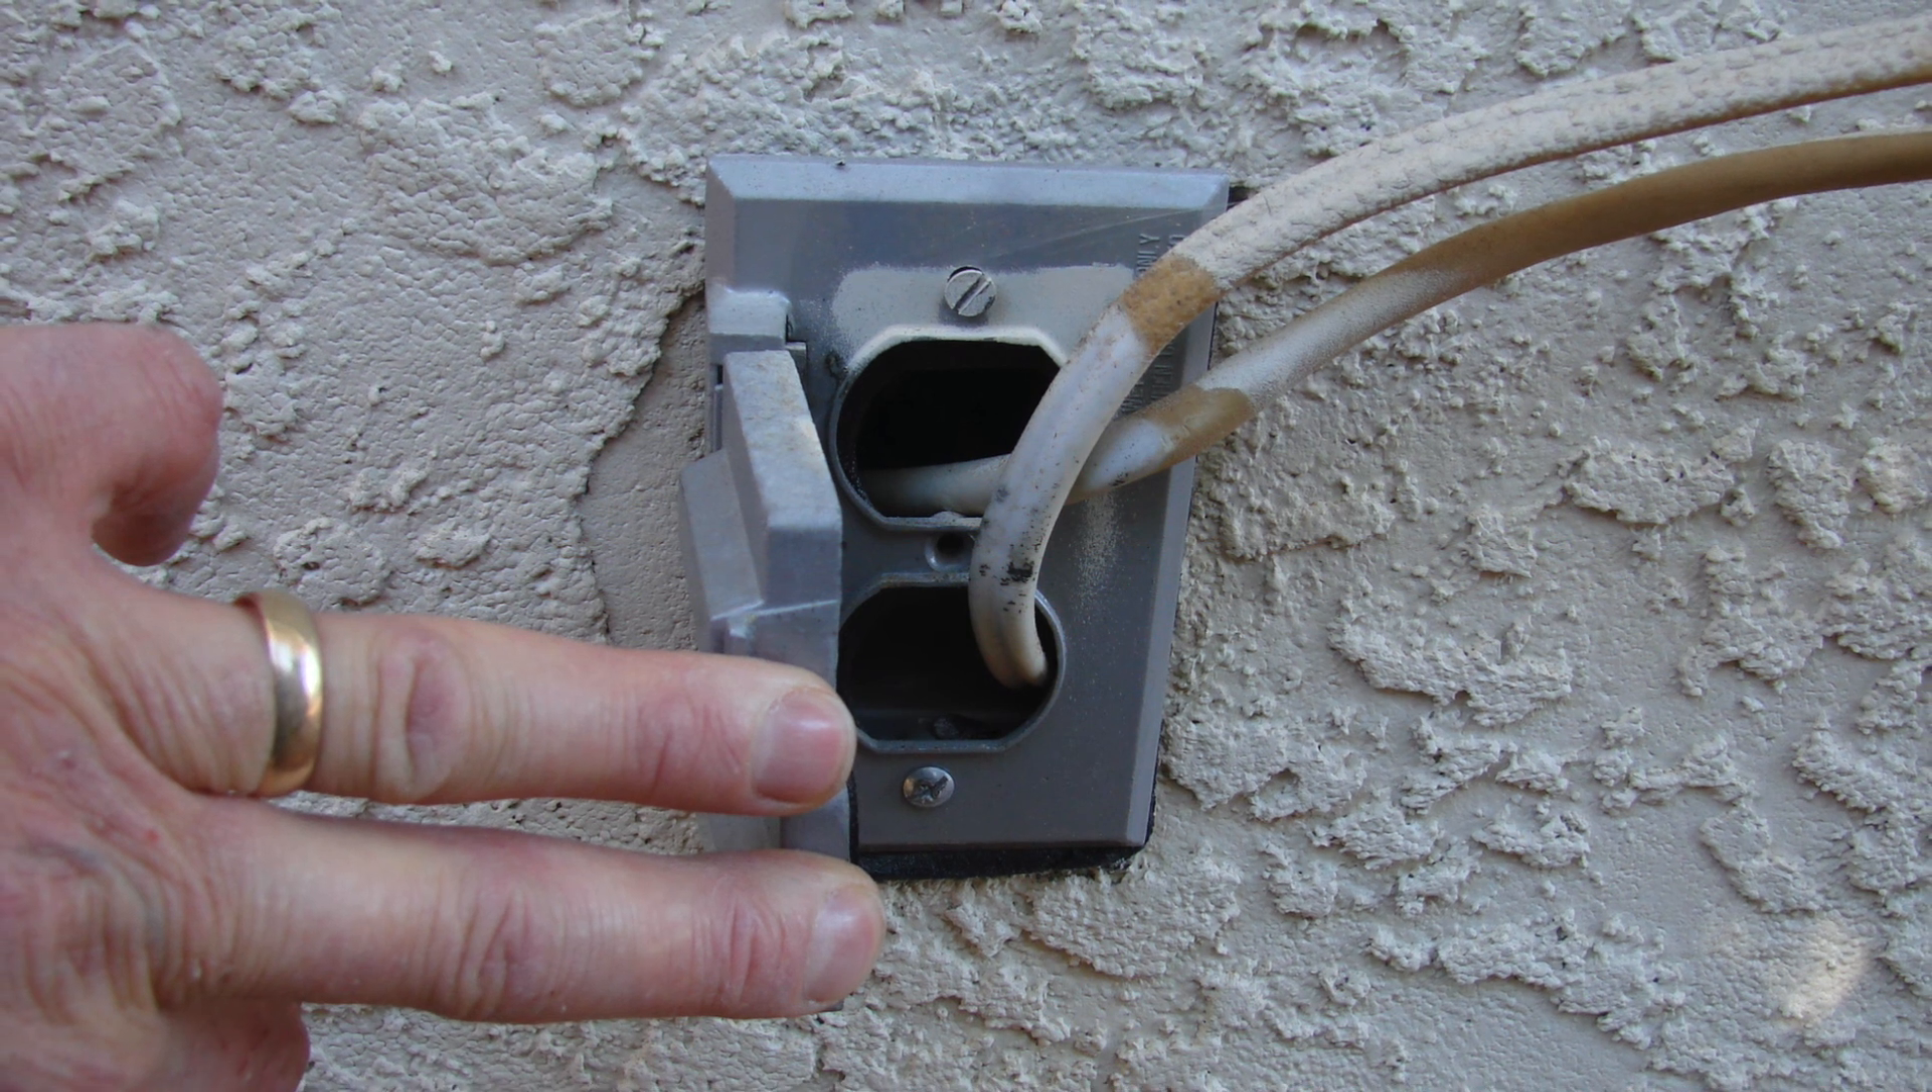Somebody's removed the duplex receptacle that was there in the box and decided to just go ahead and continue on with the circuit wiring unprotected and on the surface.